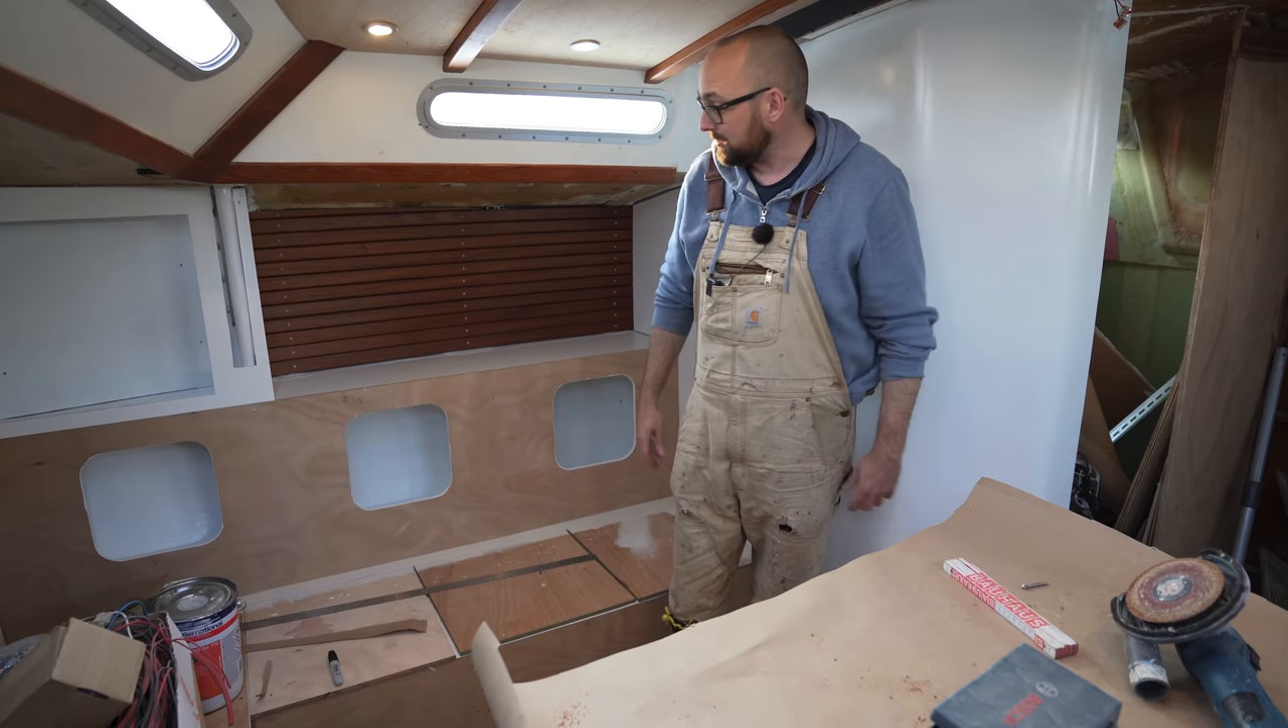I also put up the slats here in the galley.